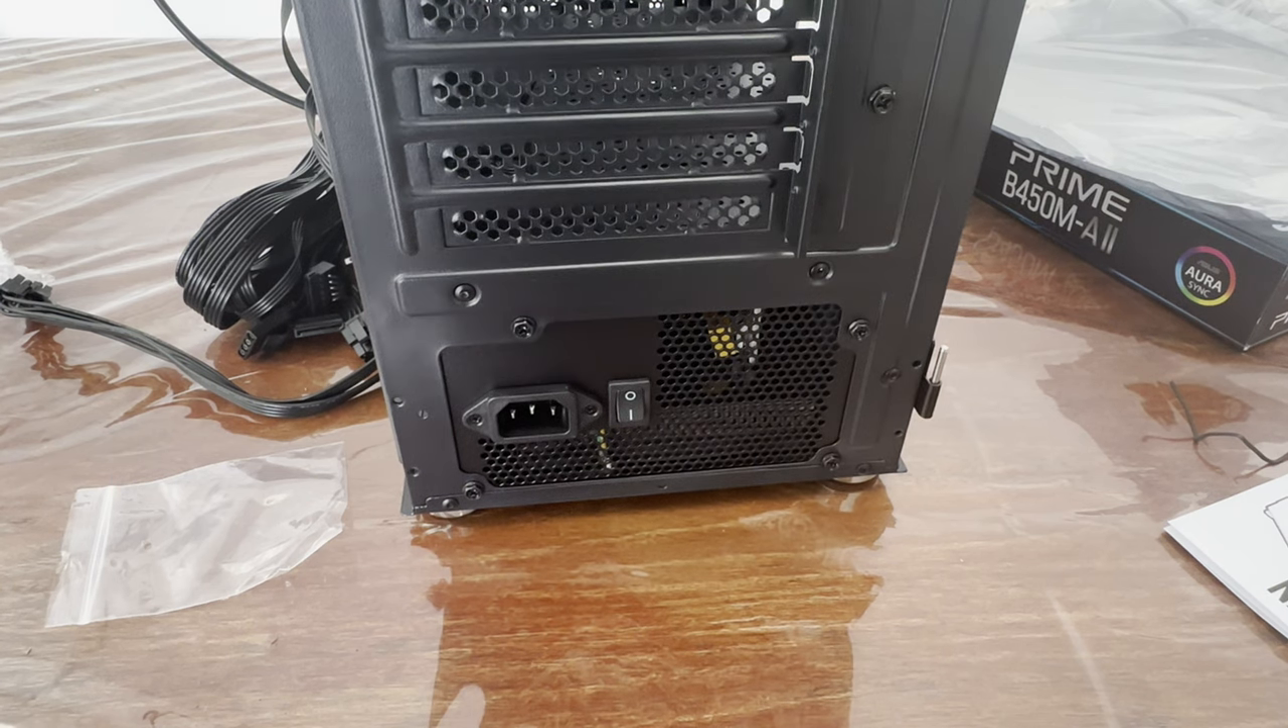There we go. We have the power supply installed.